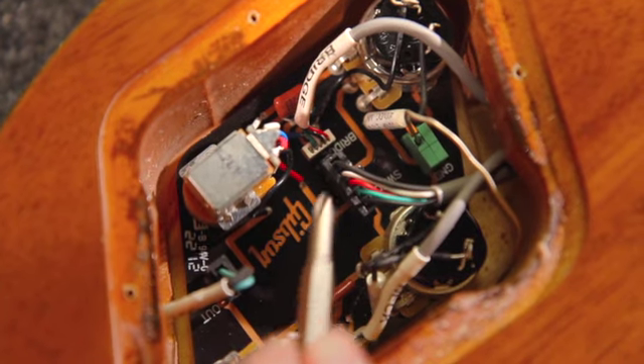Now that we've removed the back plate and the screws, now you can see the inside of the control cavity.